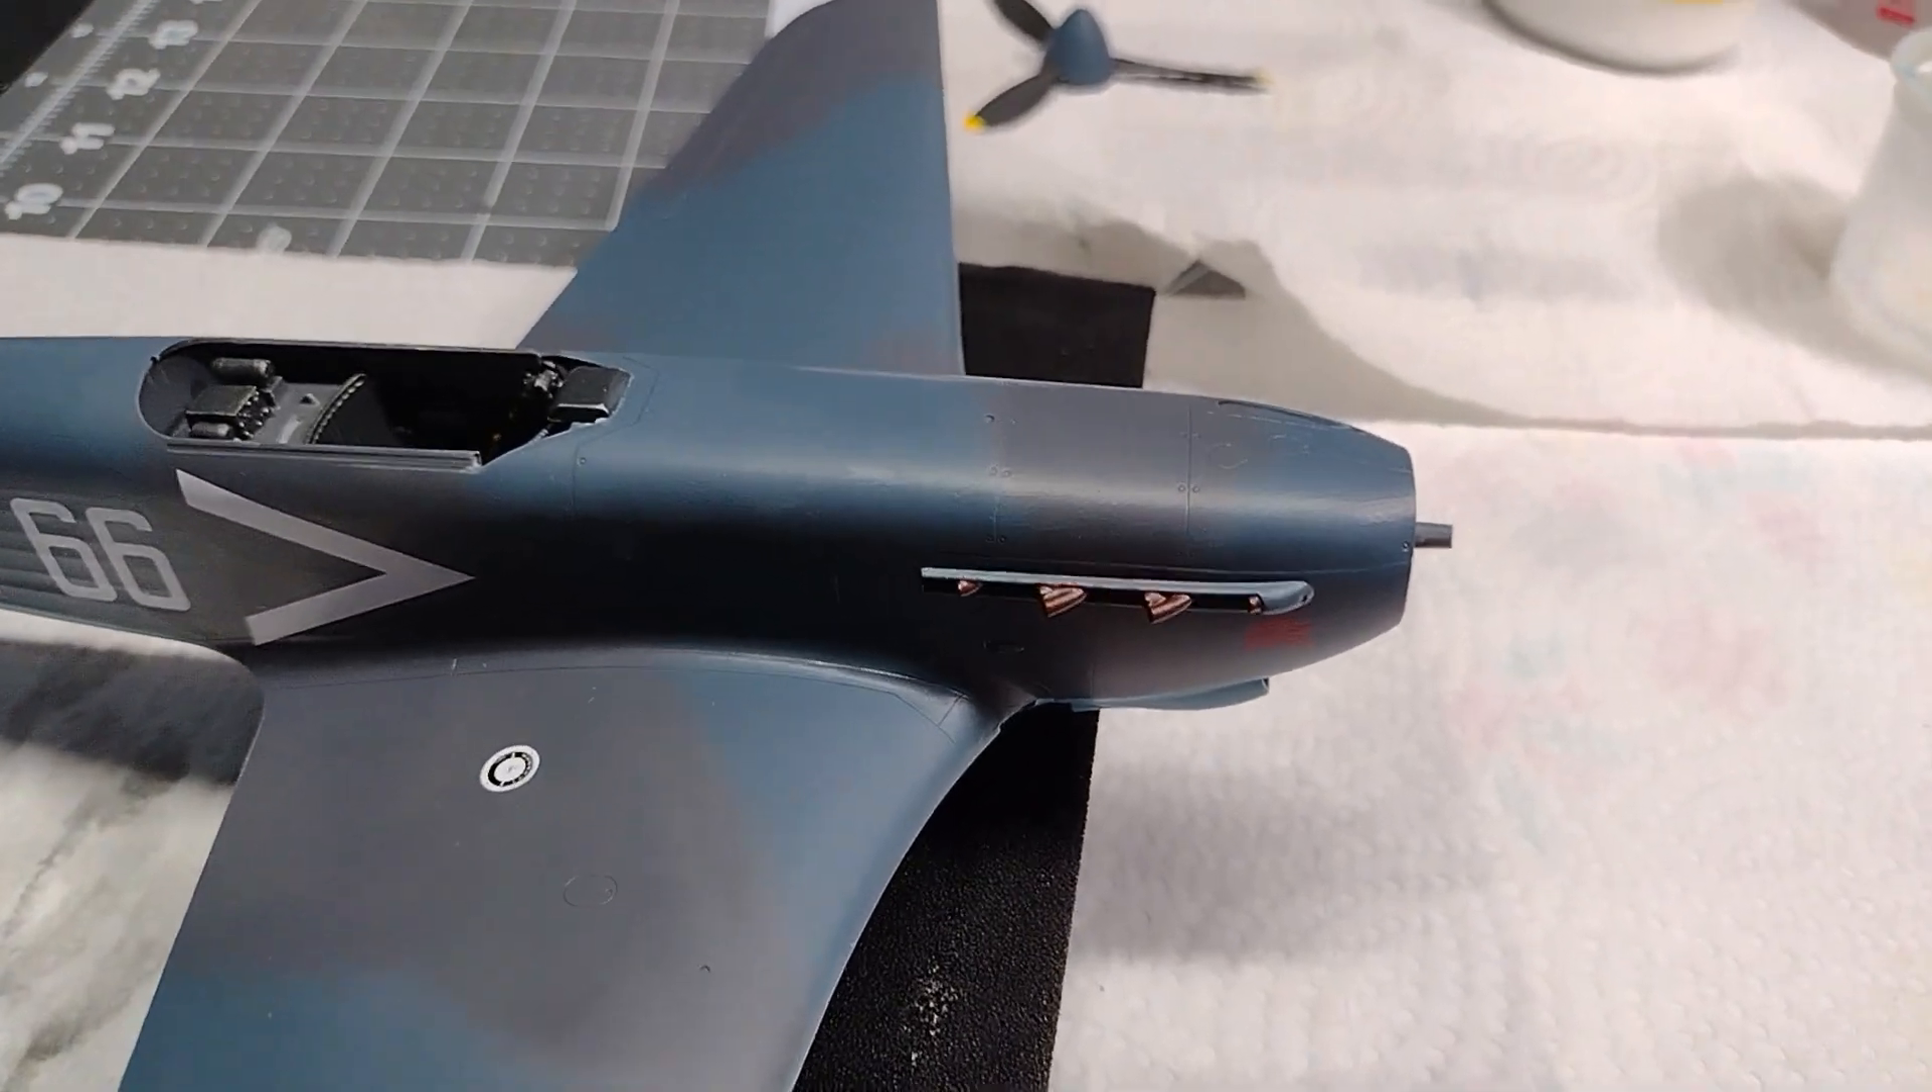I elected to have the engine cover uh put in the closed position so I didn't really build up the engine or anything like that.